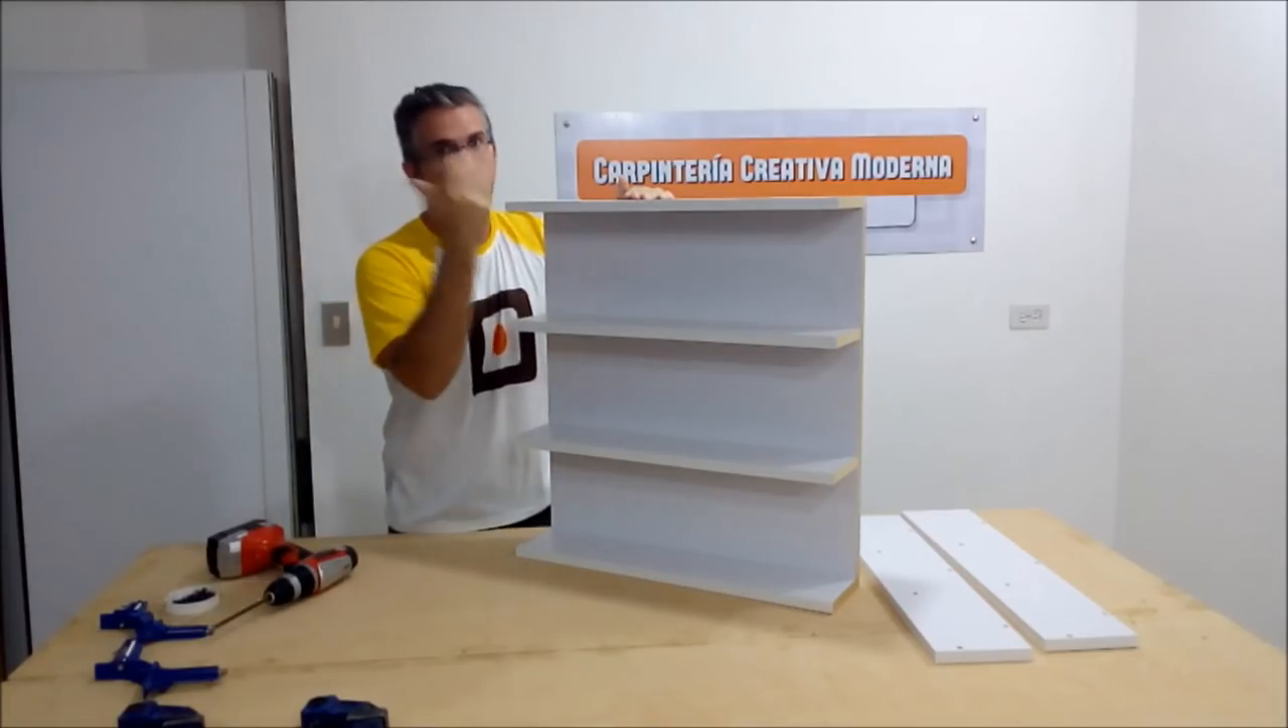Al tener colocadas nuestras repisas y la pieza superior e inferior solo nos resta colocar las dos piezas laterales.